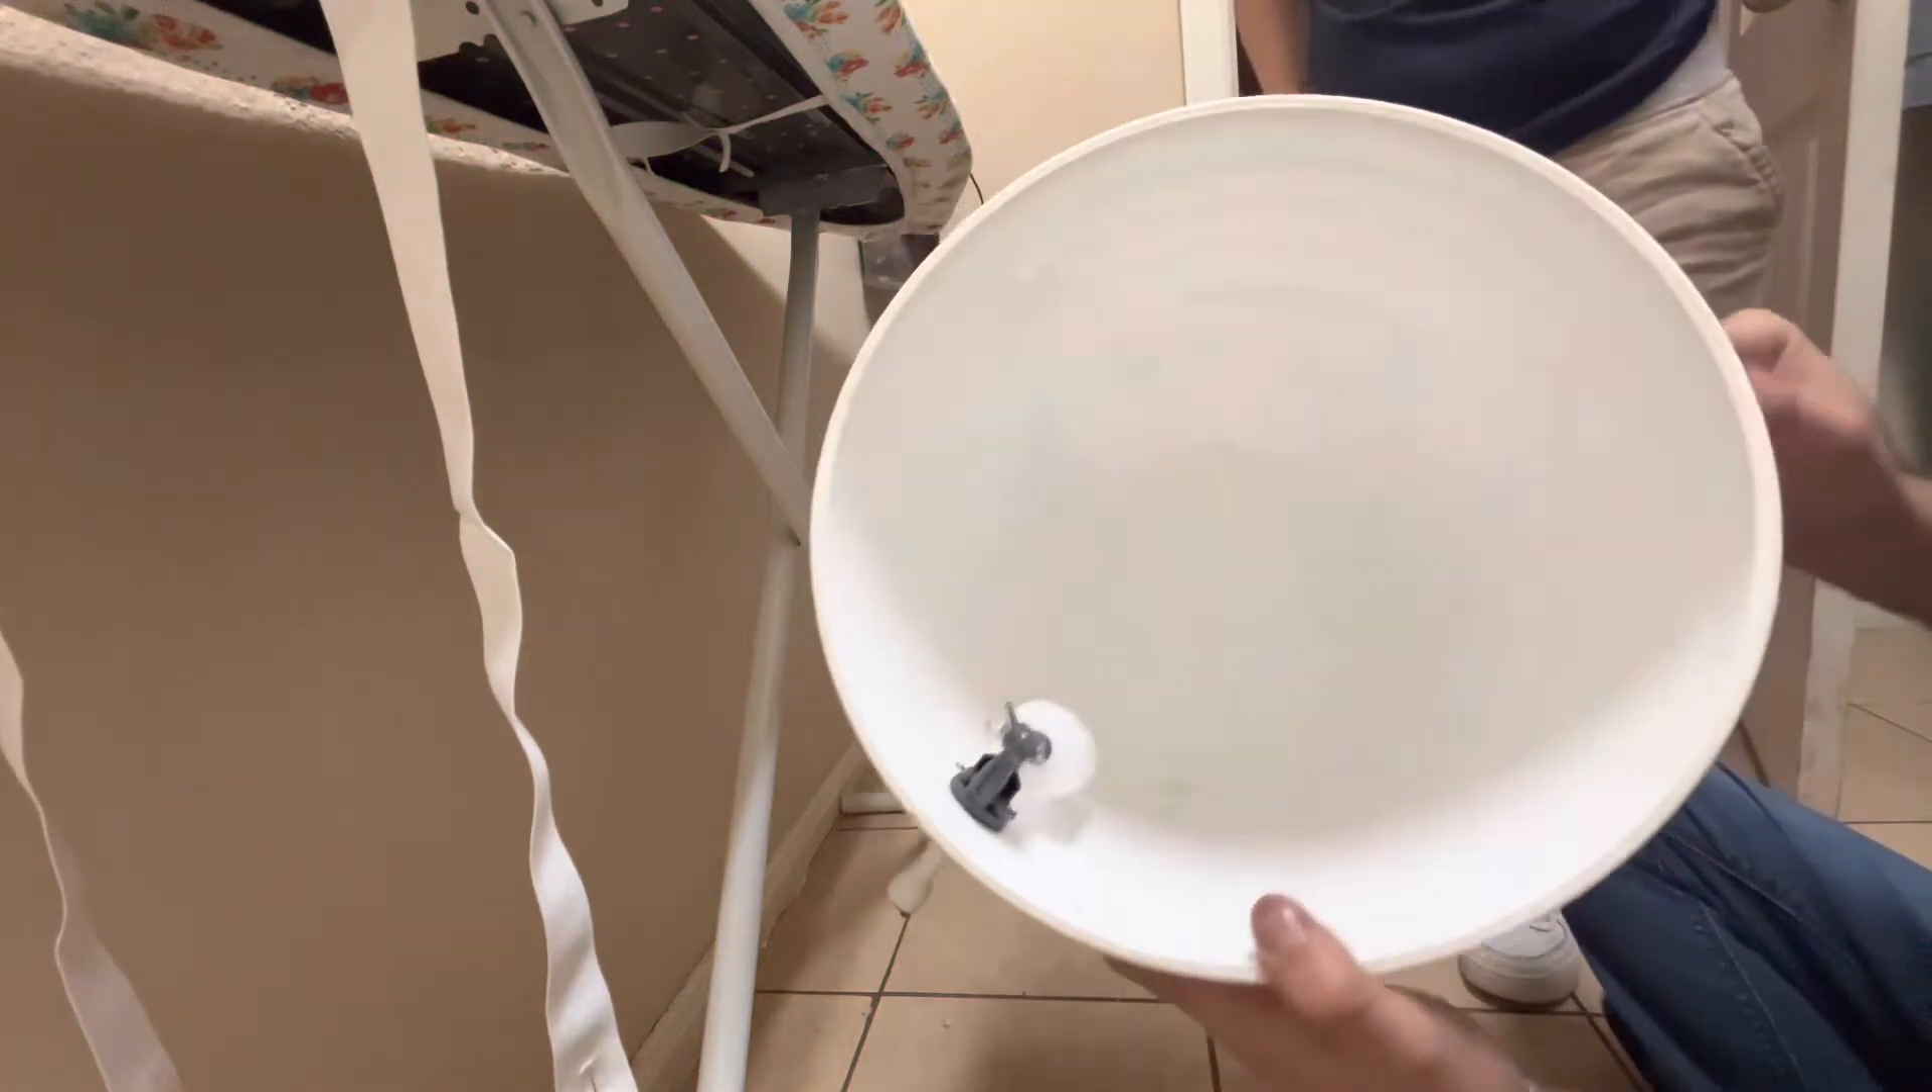So we have our float valve installed in the bucket and guys it took me about five minutes.